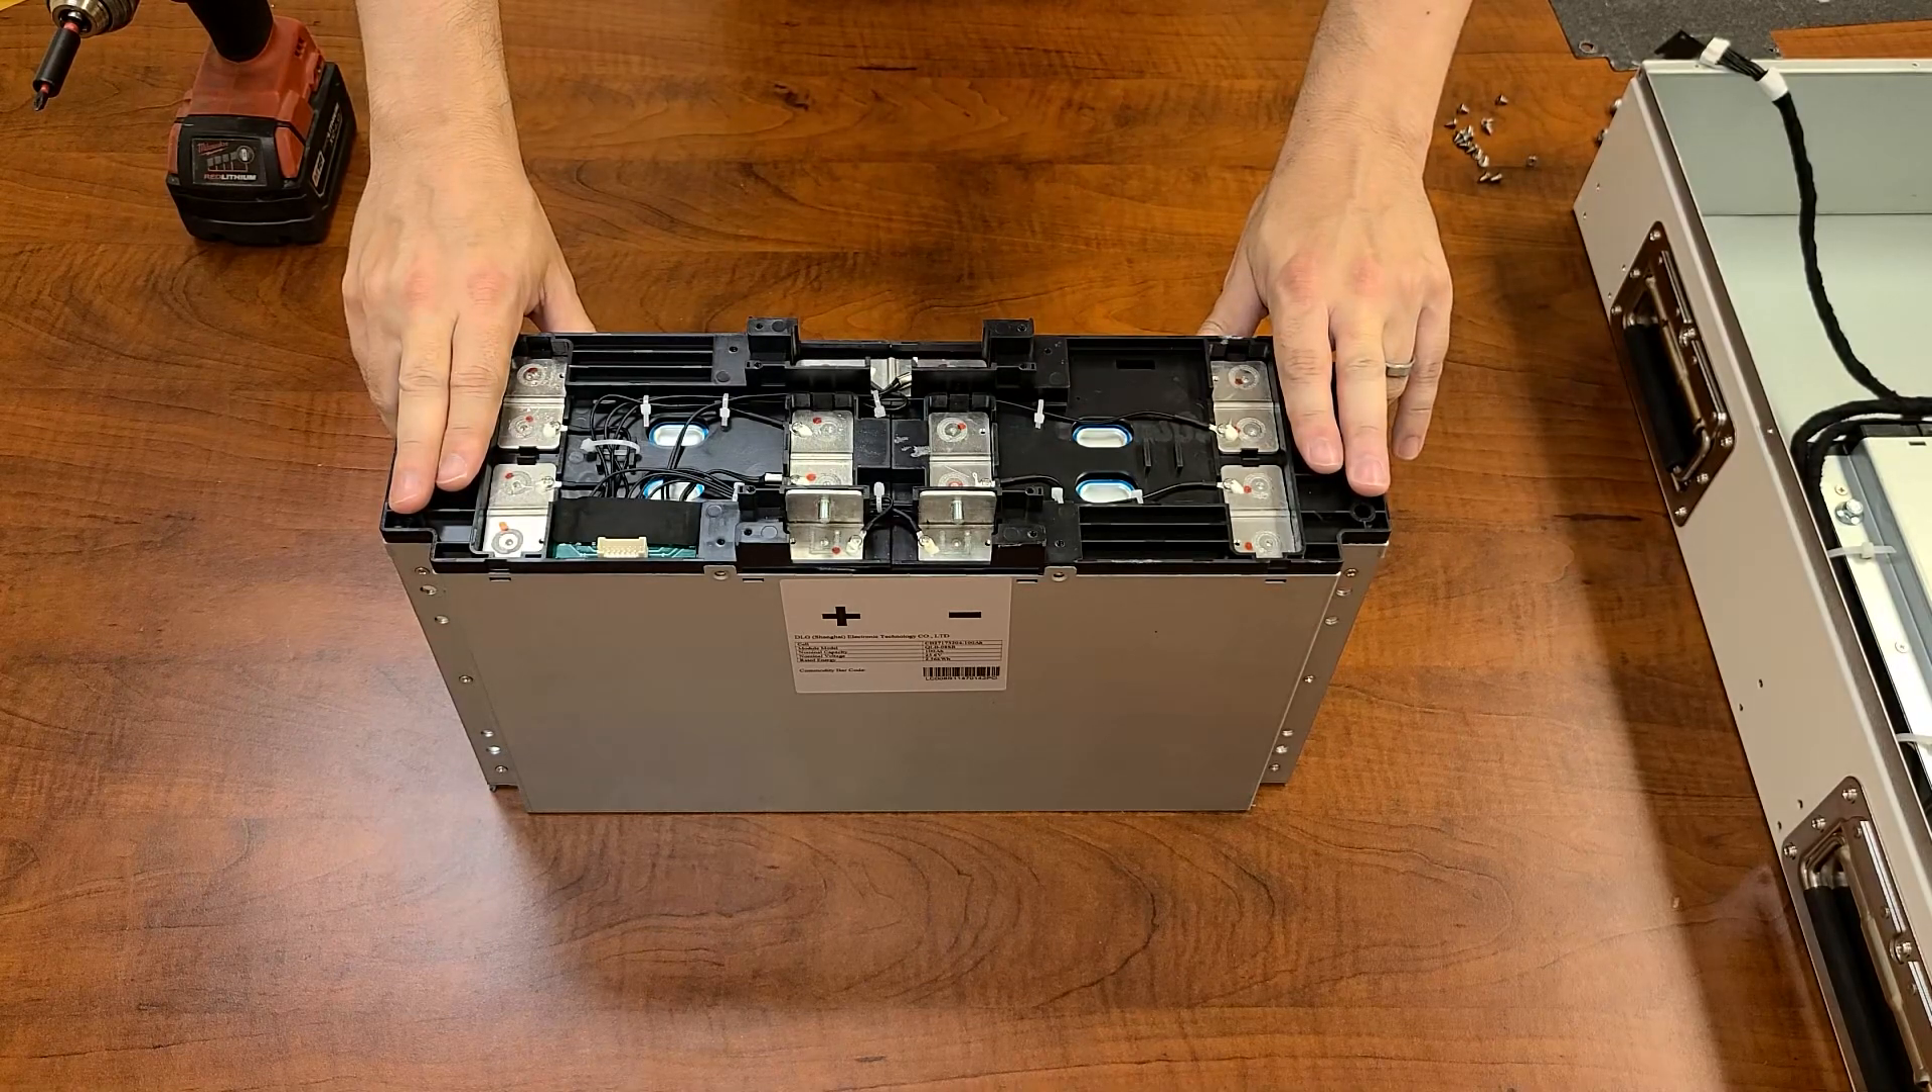Okay, guys, now that we've removed the plastic protecting the bus bars, we can see how they've connected everything inside the actual cells and in between the cells.